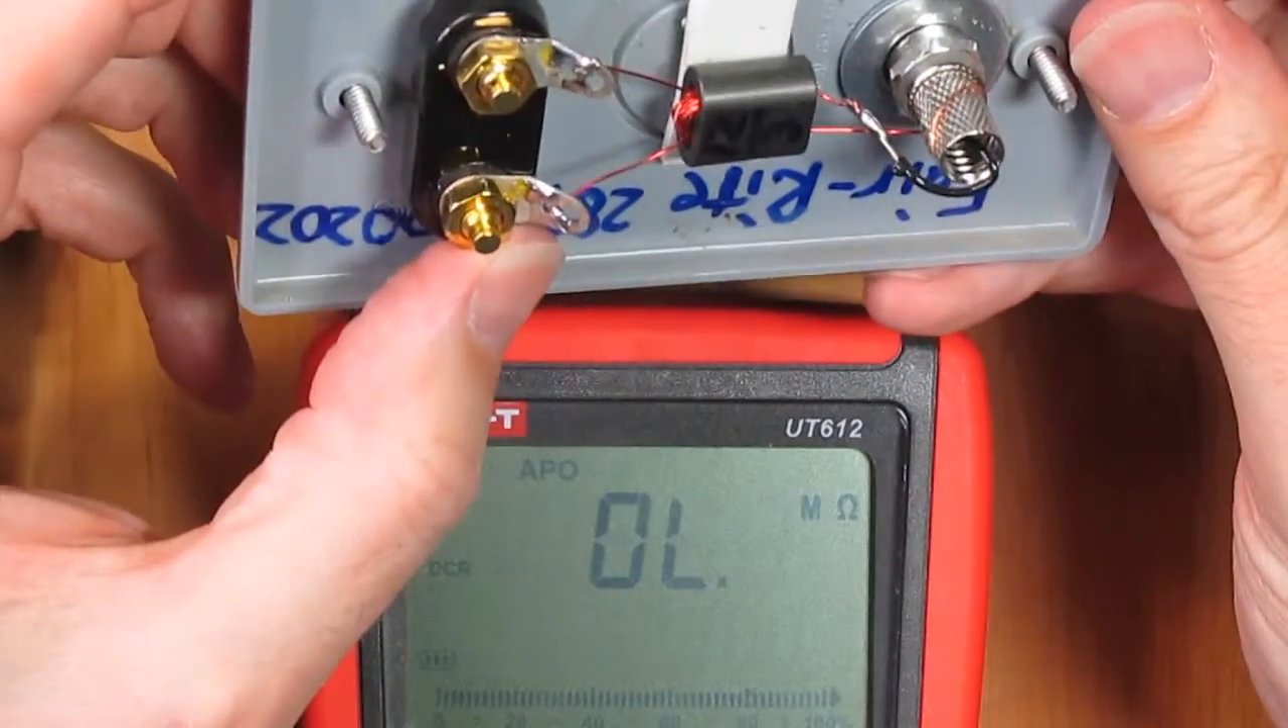In this case, I kept the banana plugs intact and I put a solder lug on there.